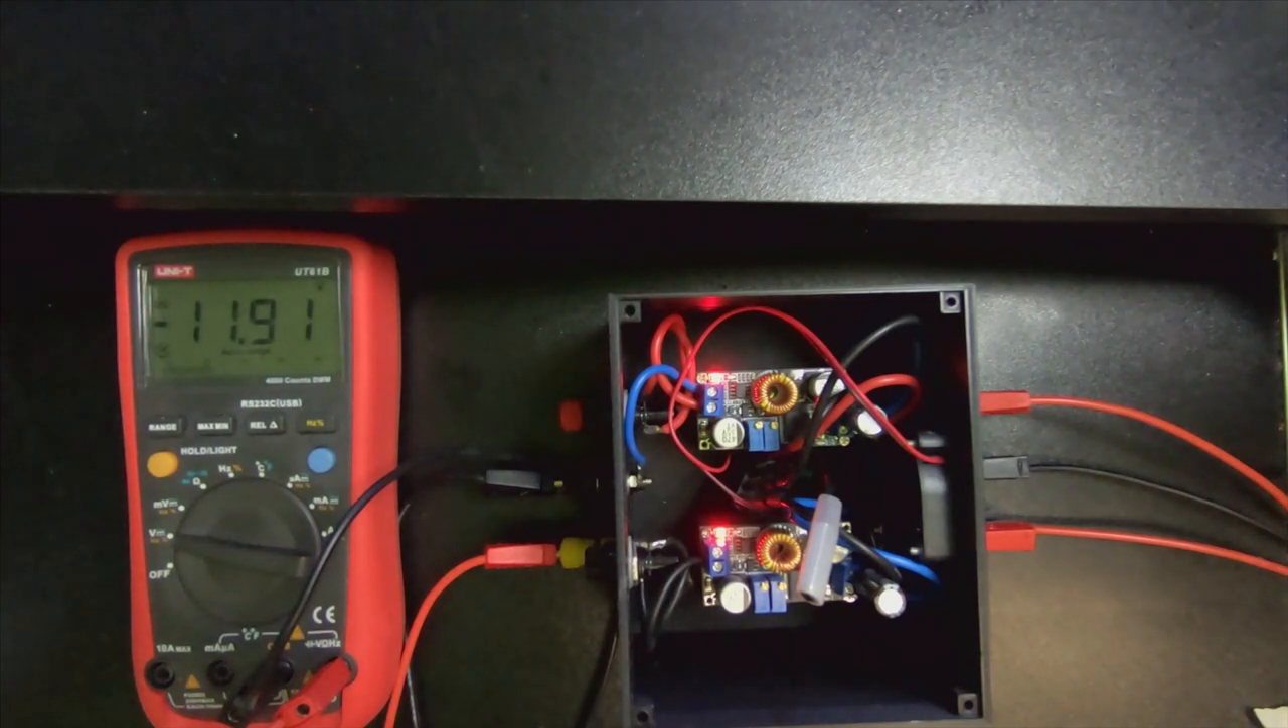Now I've got all the parts assembled into the box.